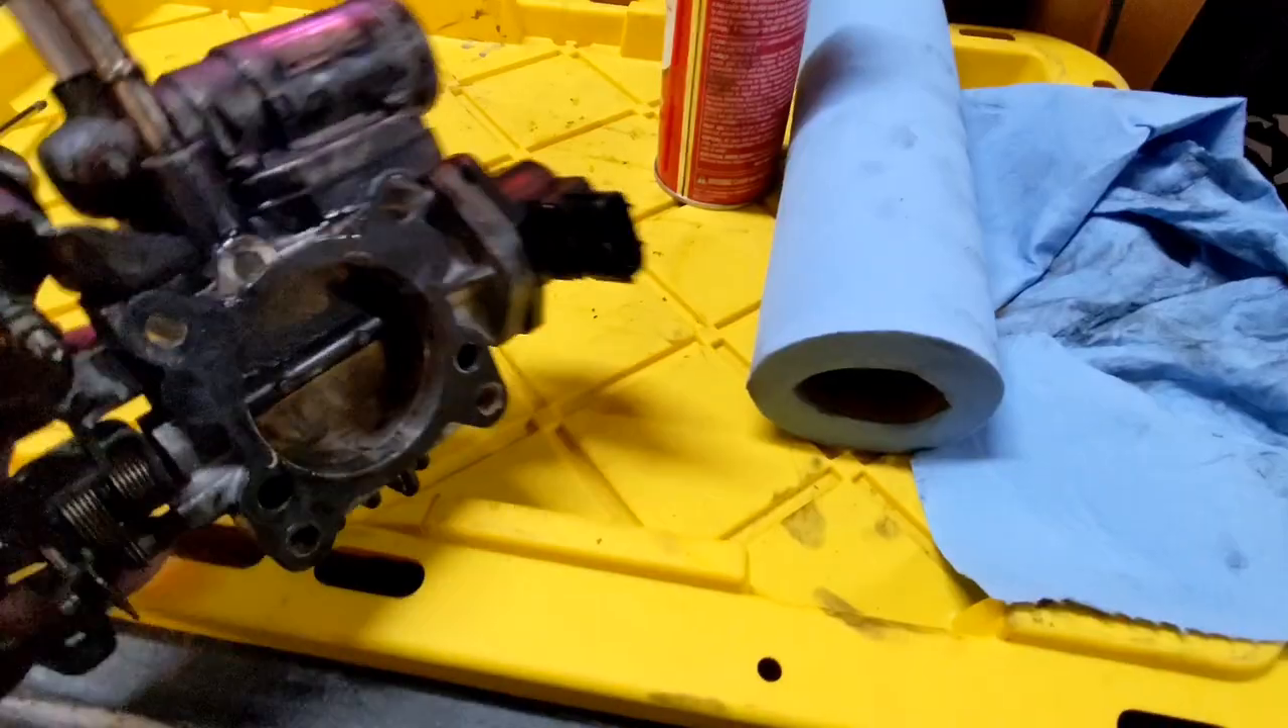I have removed the throttle body. This here is the throttle body.